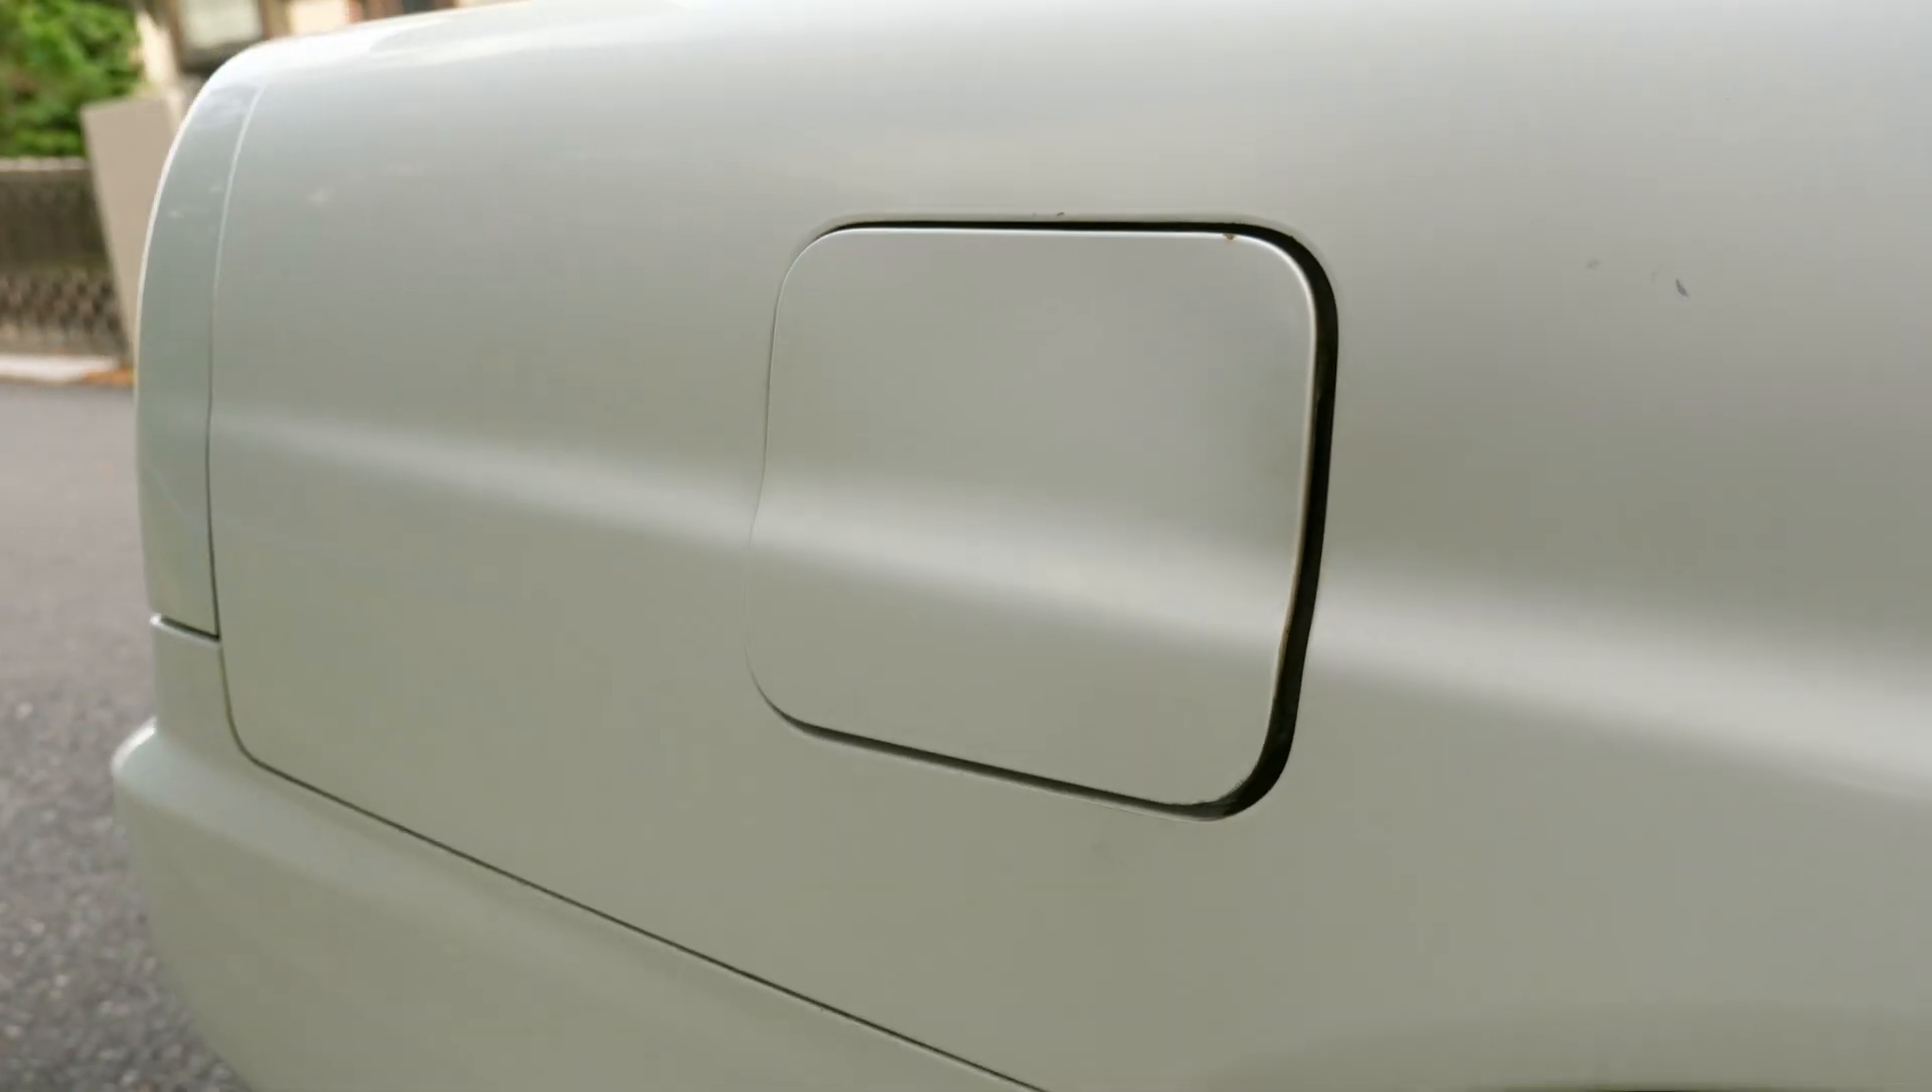And then the fuel filler cap doesn't line up very well.